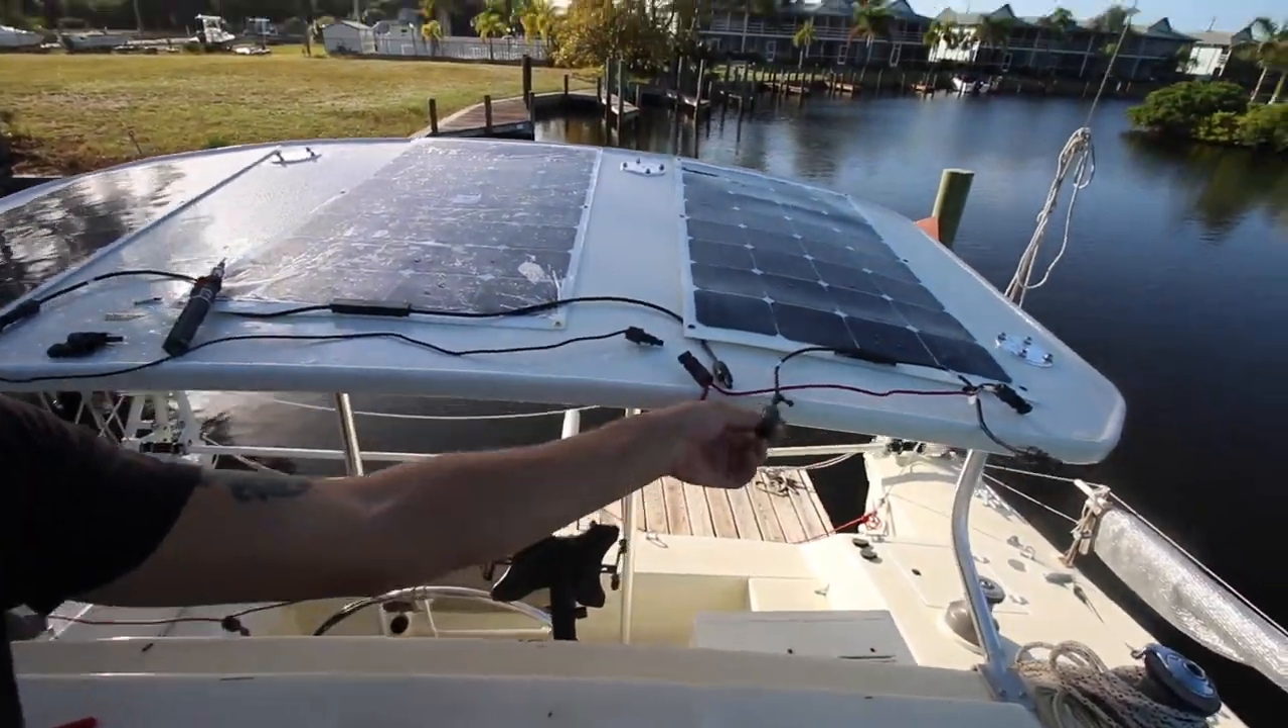These panels are not connected right now.